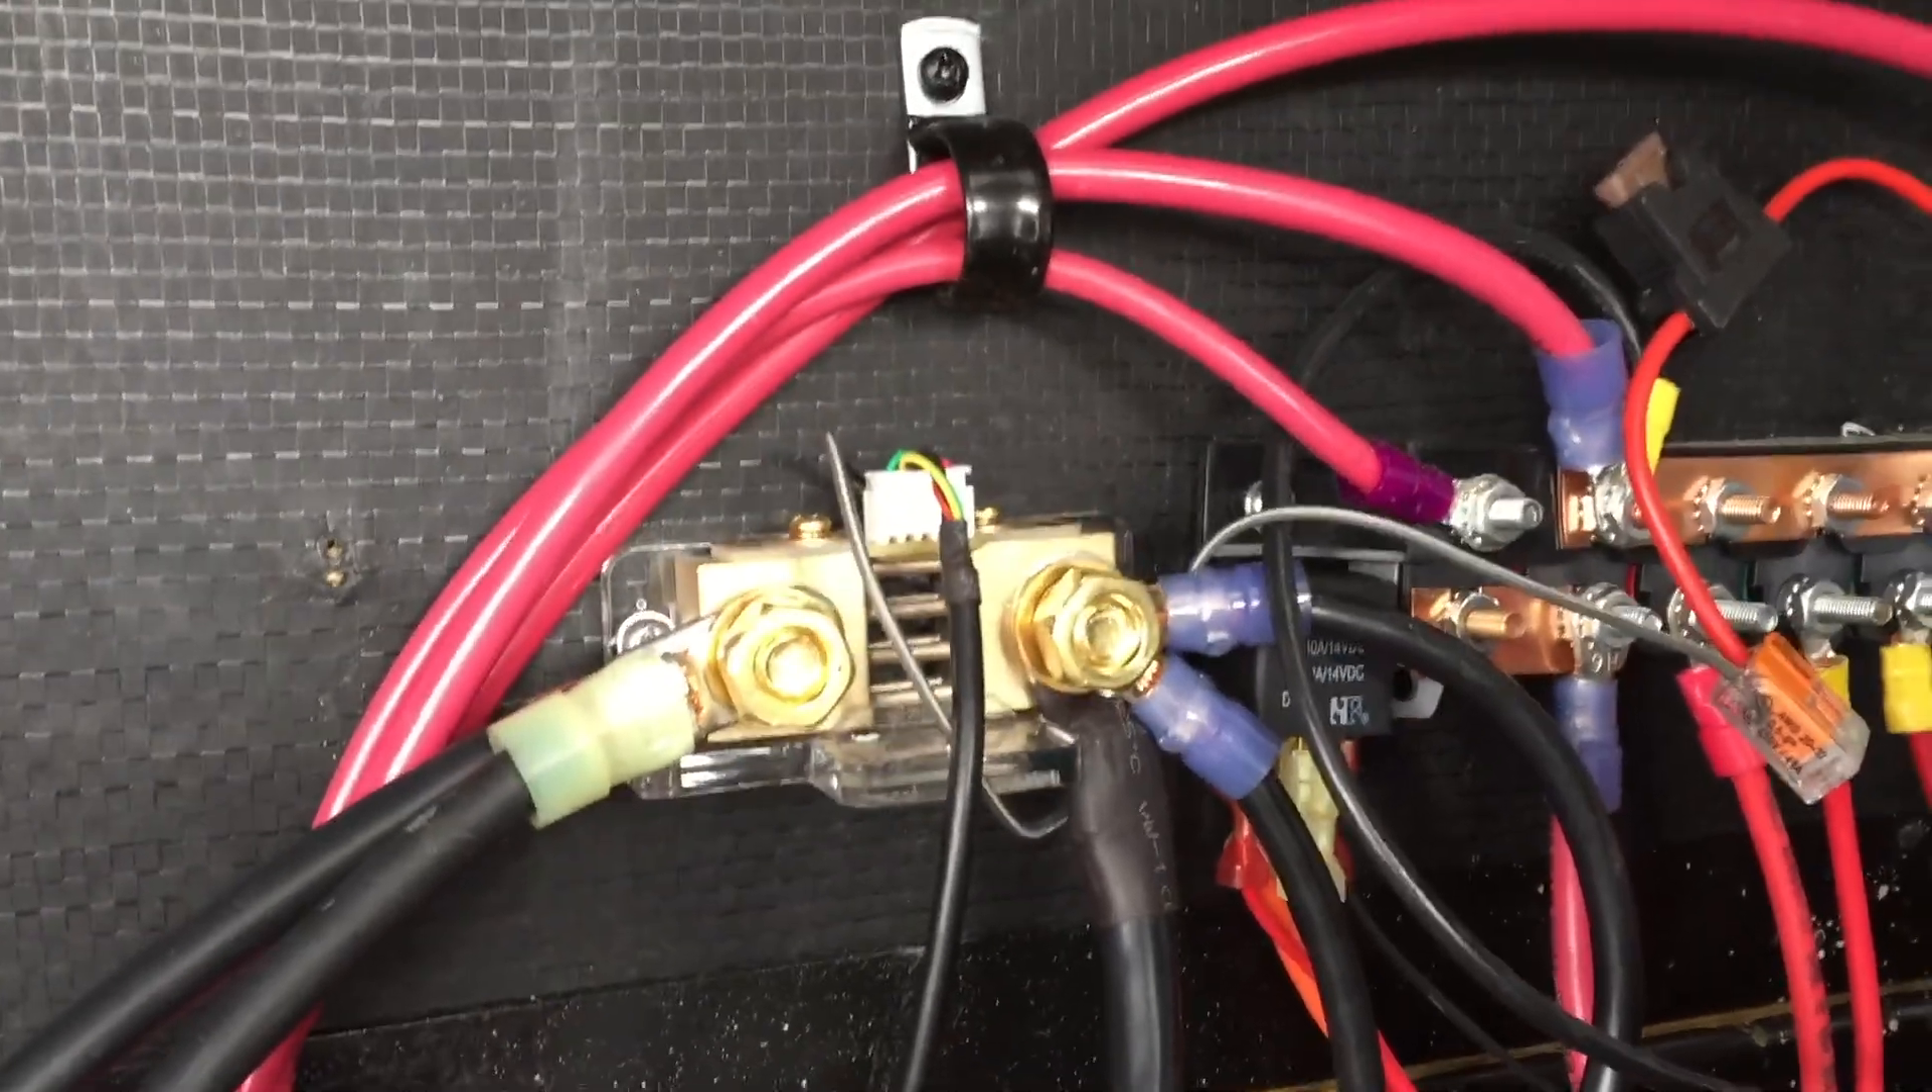You can see I've hooked up two battery cables to the shunt.